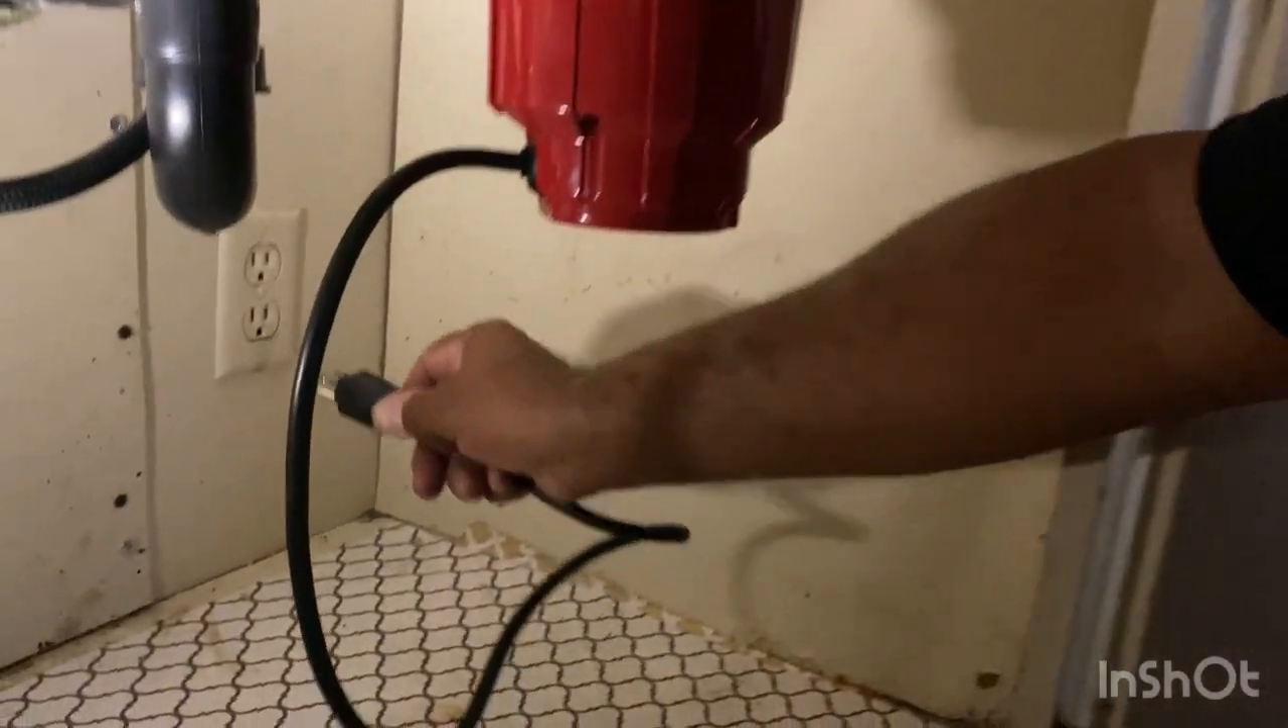So a cord is already wired to the unit itself.